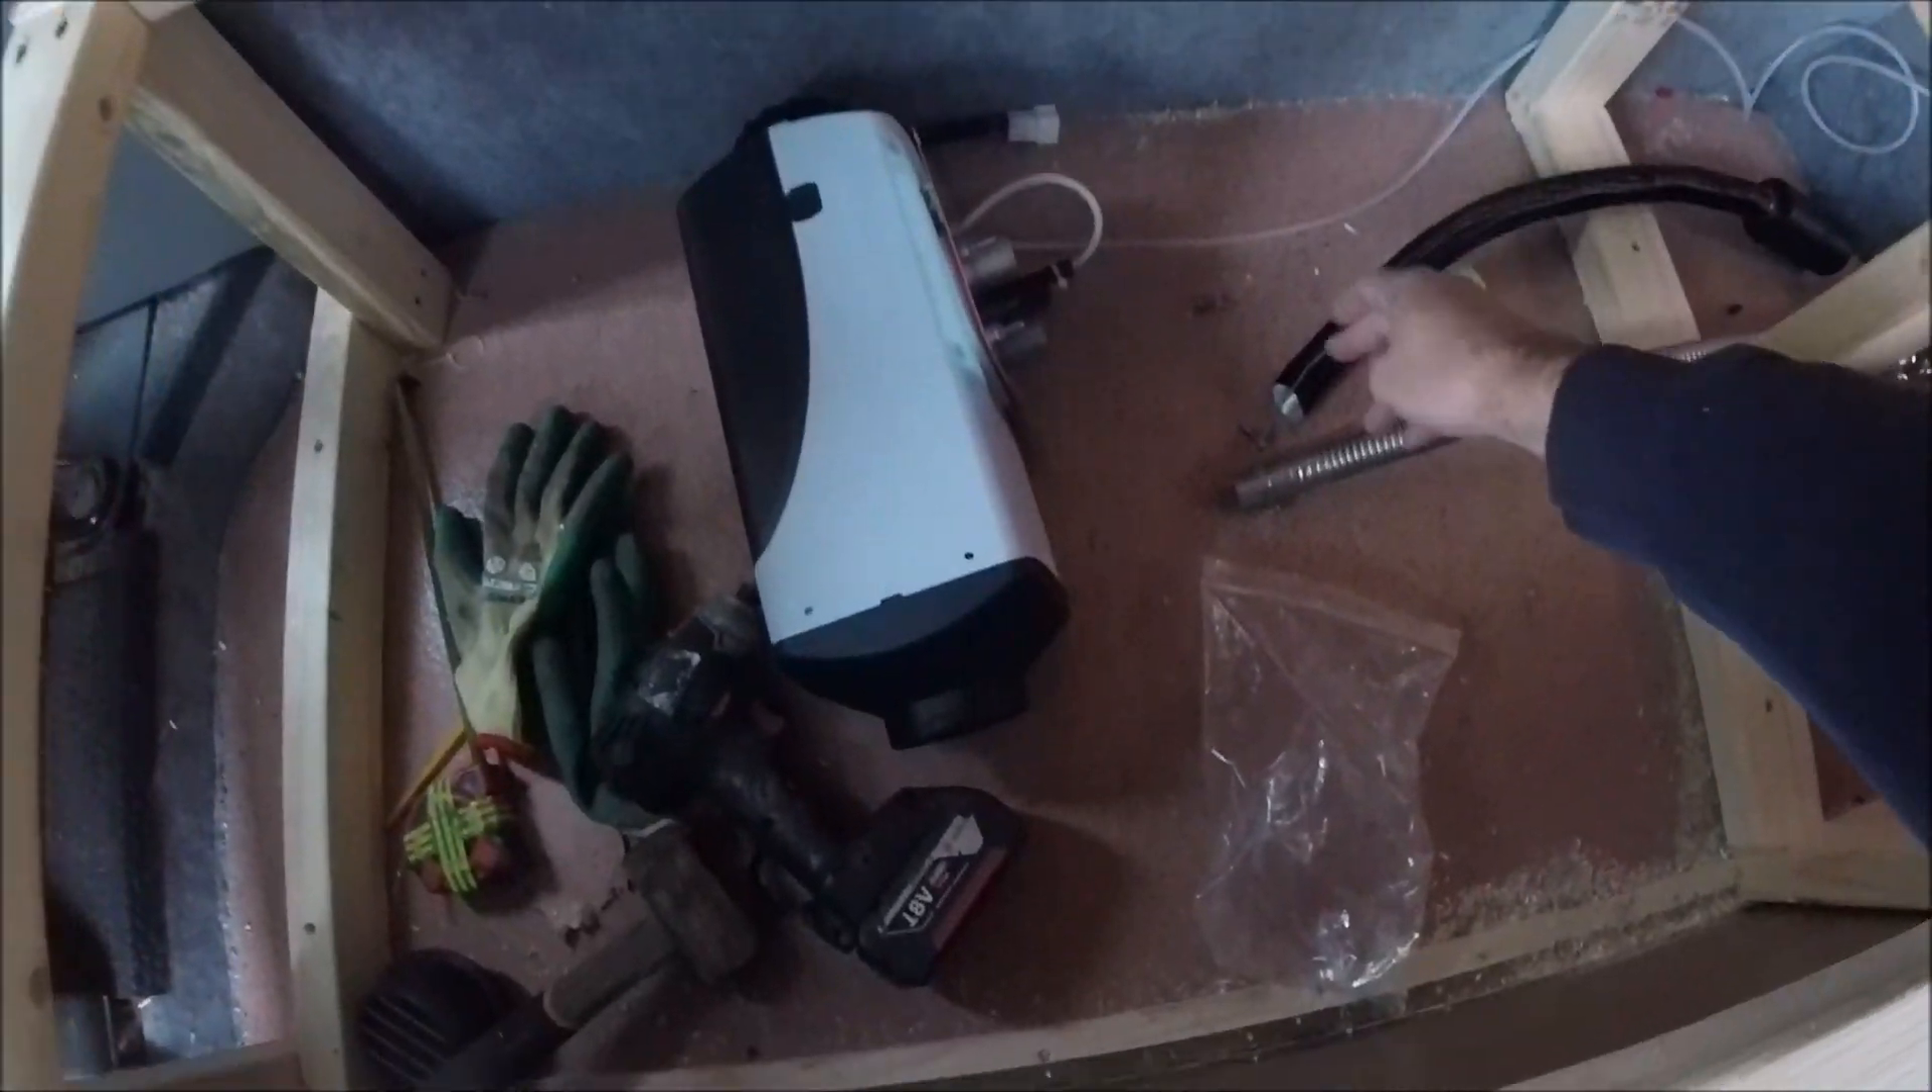There is one last thing that also needs doing before we secure the heater down onto the floor and is connecting the intake and the exhaust.